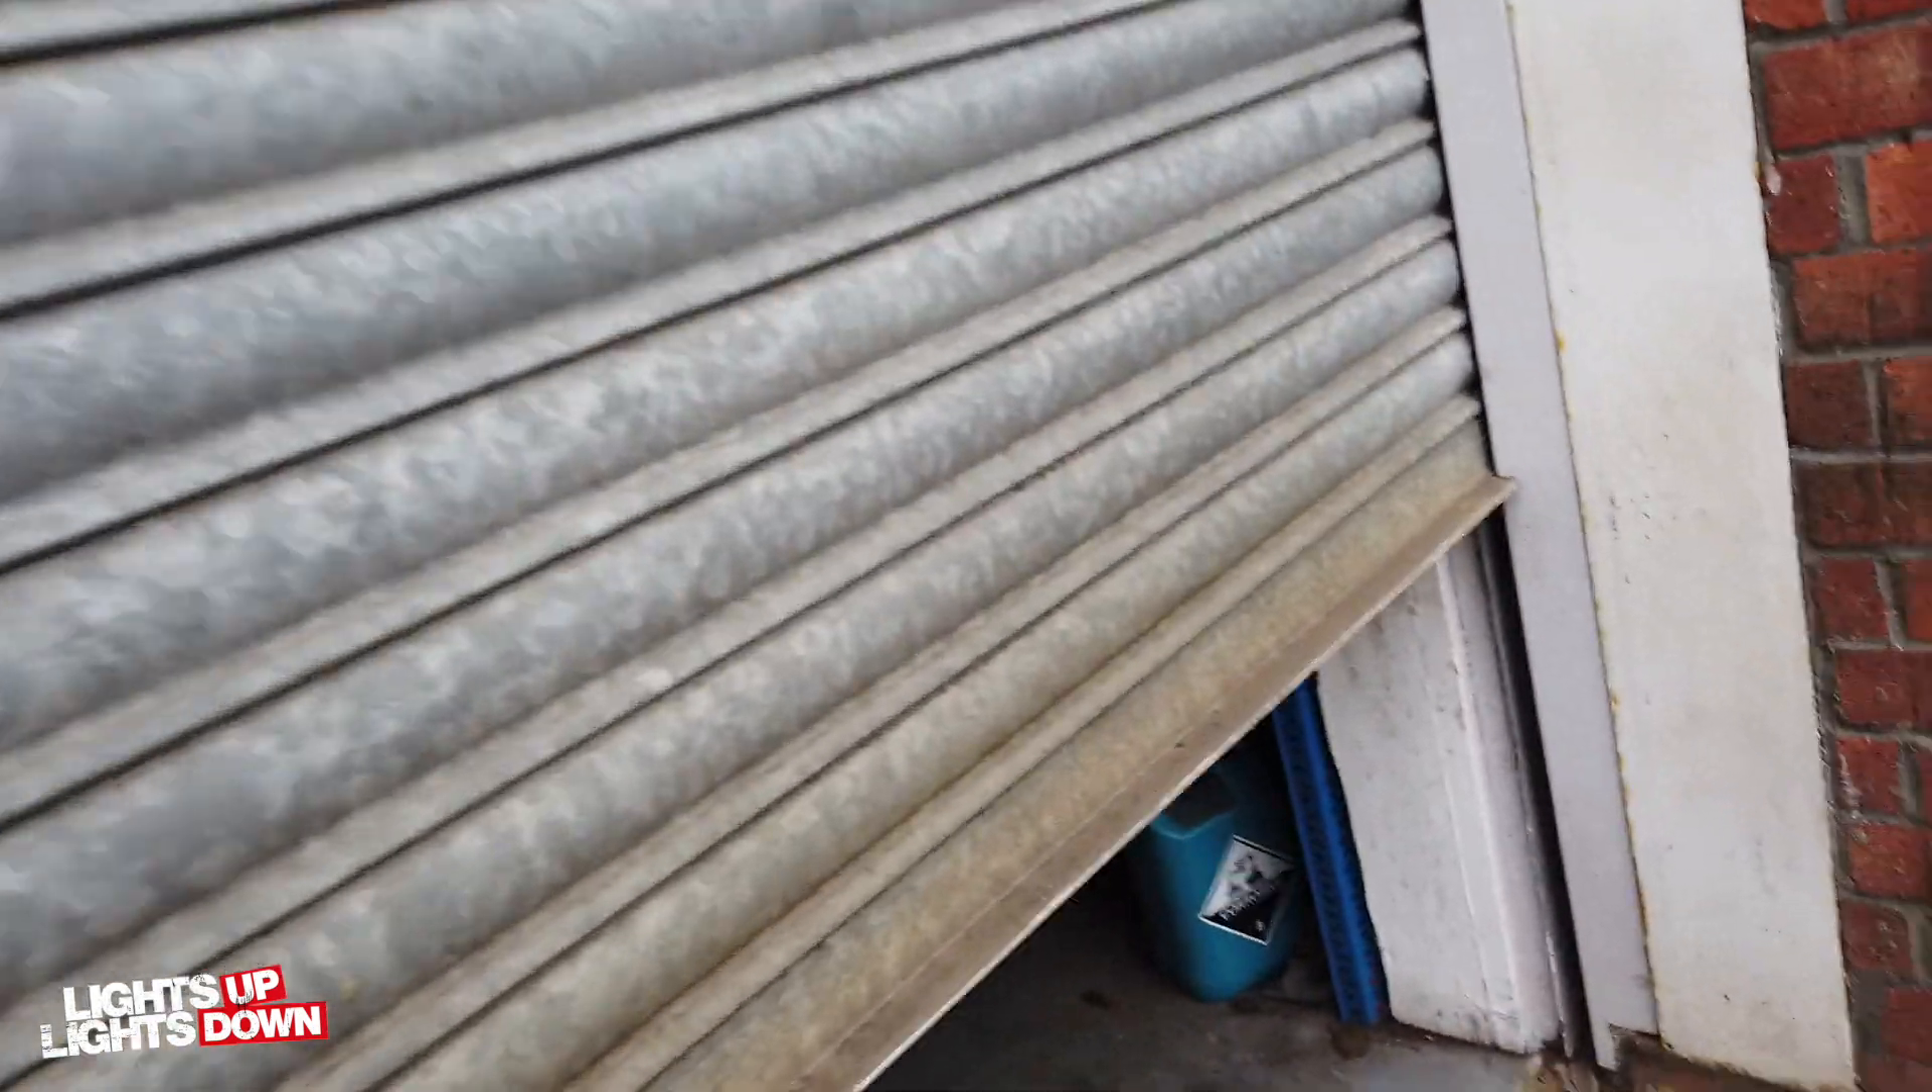The roller shutter is down There's a gap at the bottom.